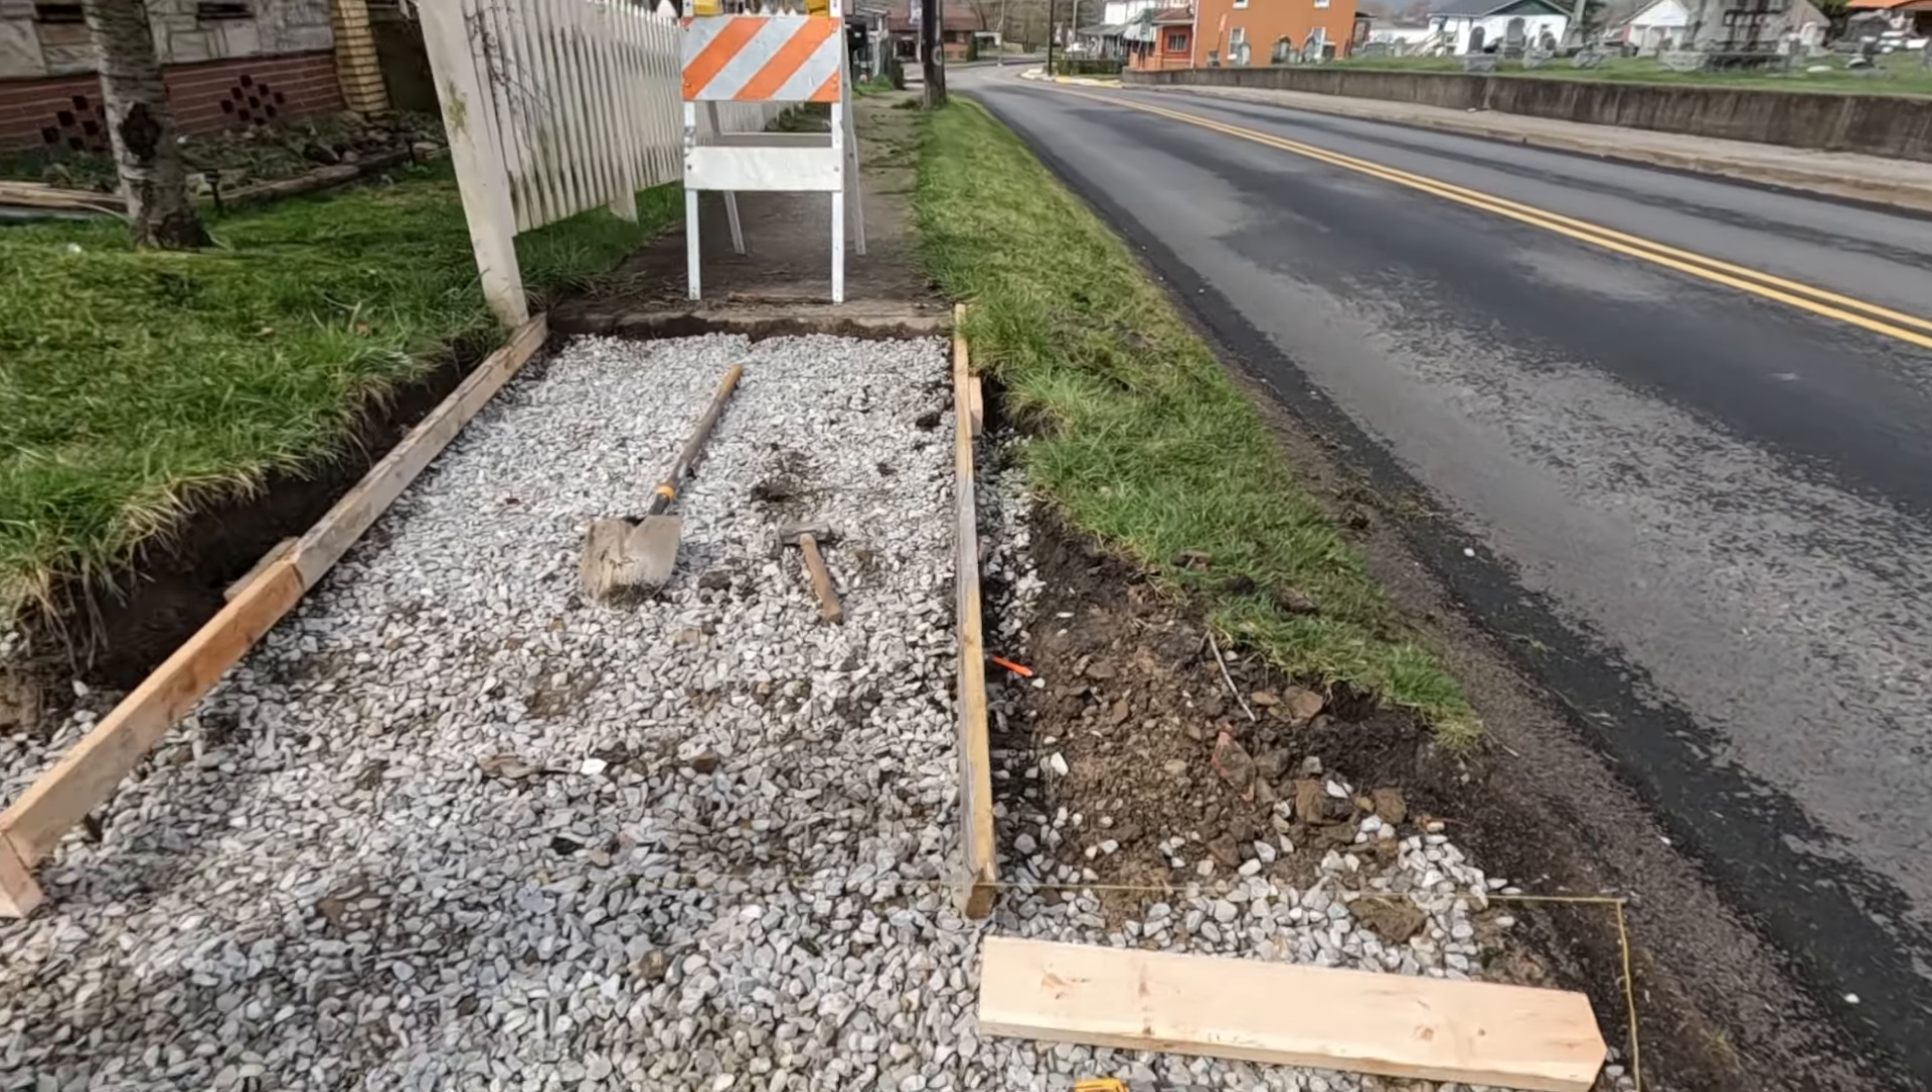So this side's pretty much done. My dad's just getting this final side put in here.